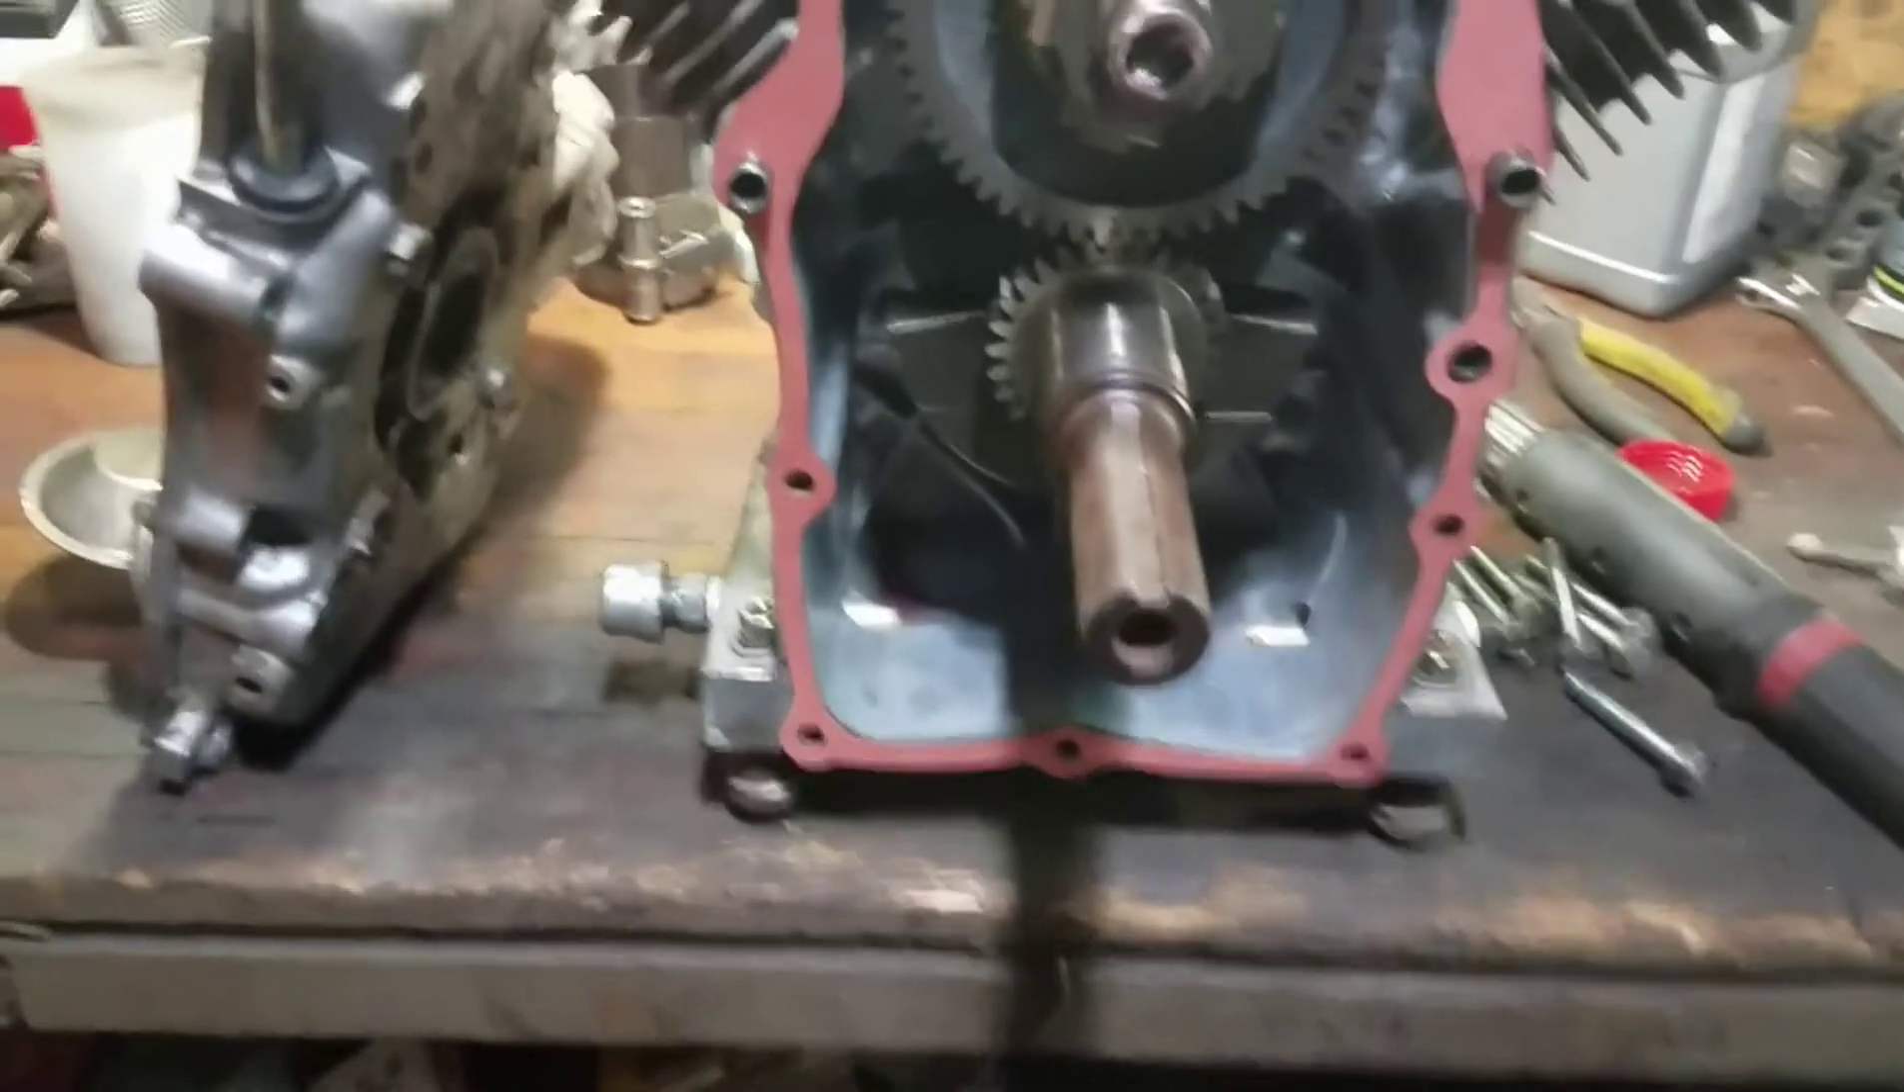Got my gasket on. The gasket is sitting on there nice.